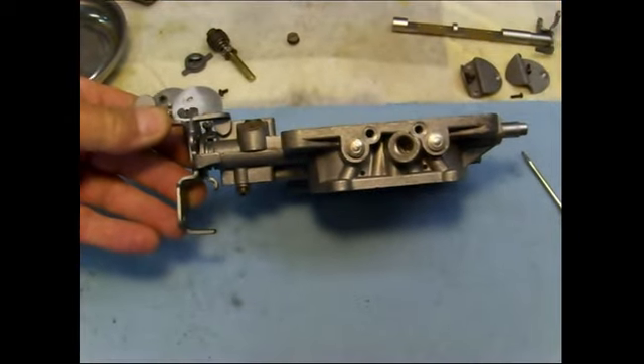I've started the reassembly of the carburetor. And one of the first things I'm doing is I'm installing the throttle shafts, which I removed.